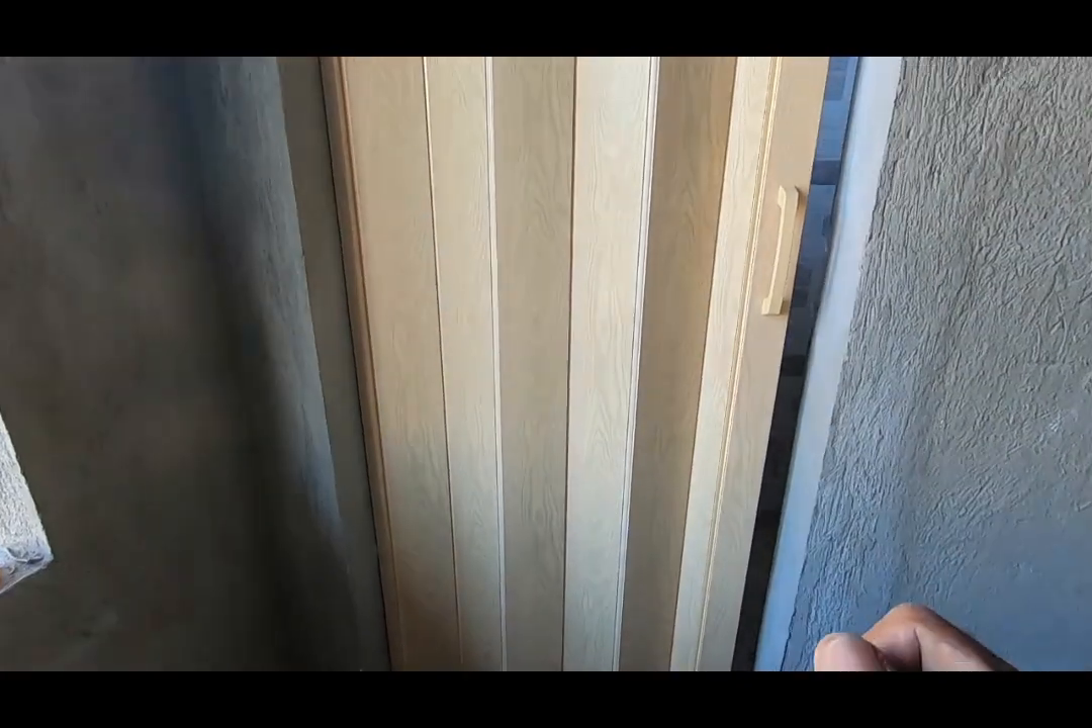Ayan mga boss nakalagay na nakalagay na yung pinto dito sa CR.